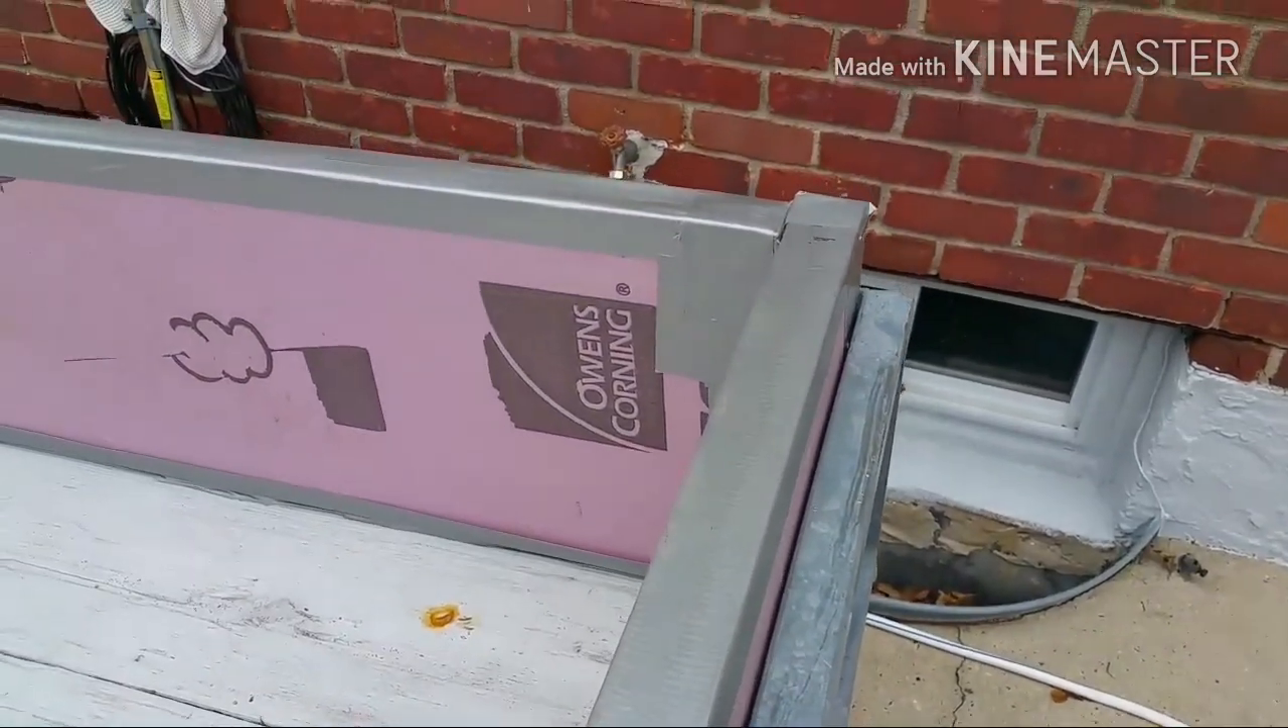But, I have now this styrofoam board in here. Which, when it's installed like this, gives me the ability to have solid walls.